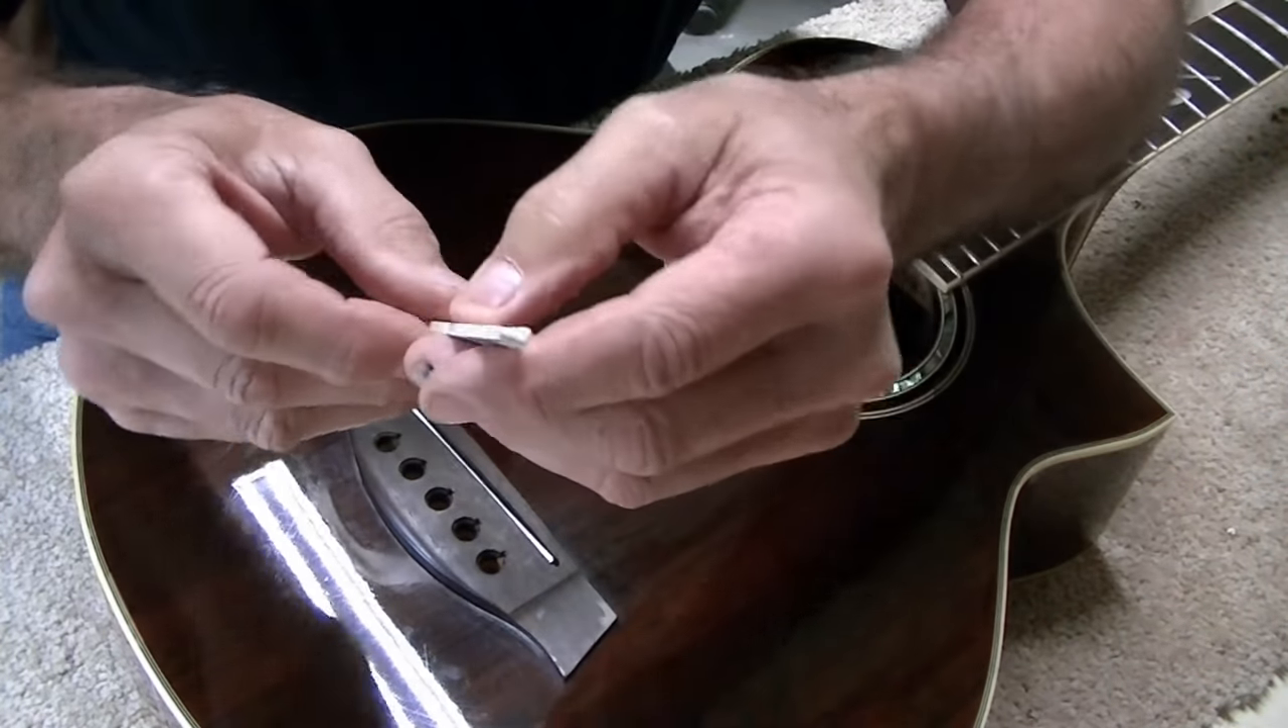I have the strings removed on this Ibanez bass guitar.